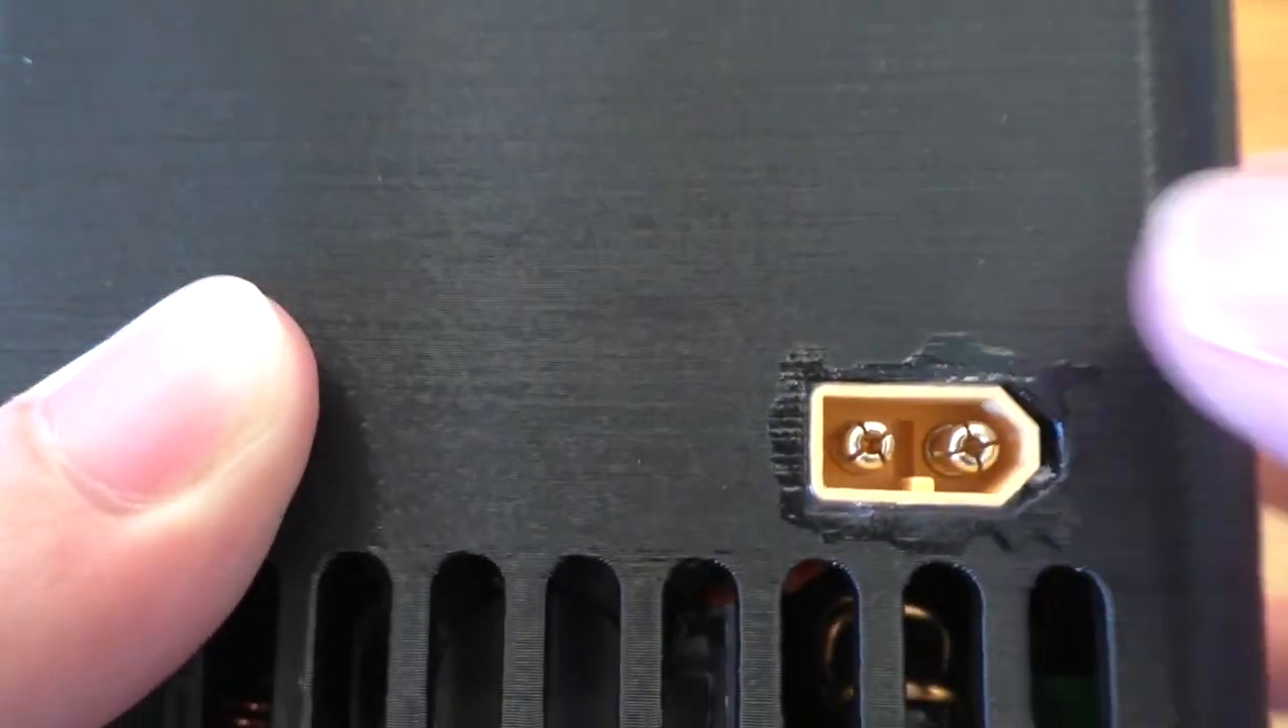And I'm using an XT60 connector on the input here, which the holes for my XT60 connector turned out a little bit too big, but I still got it glued in there.